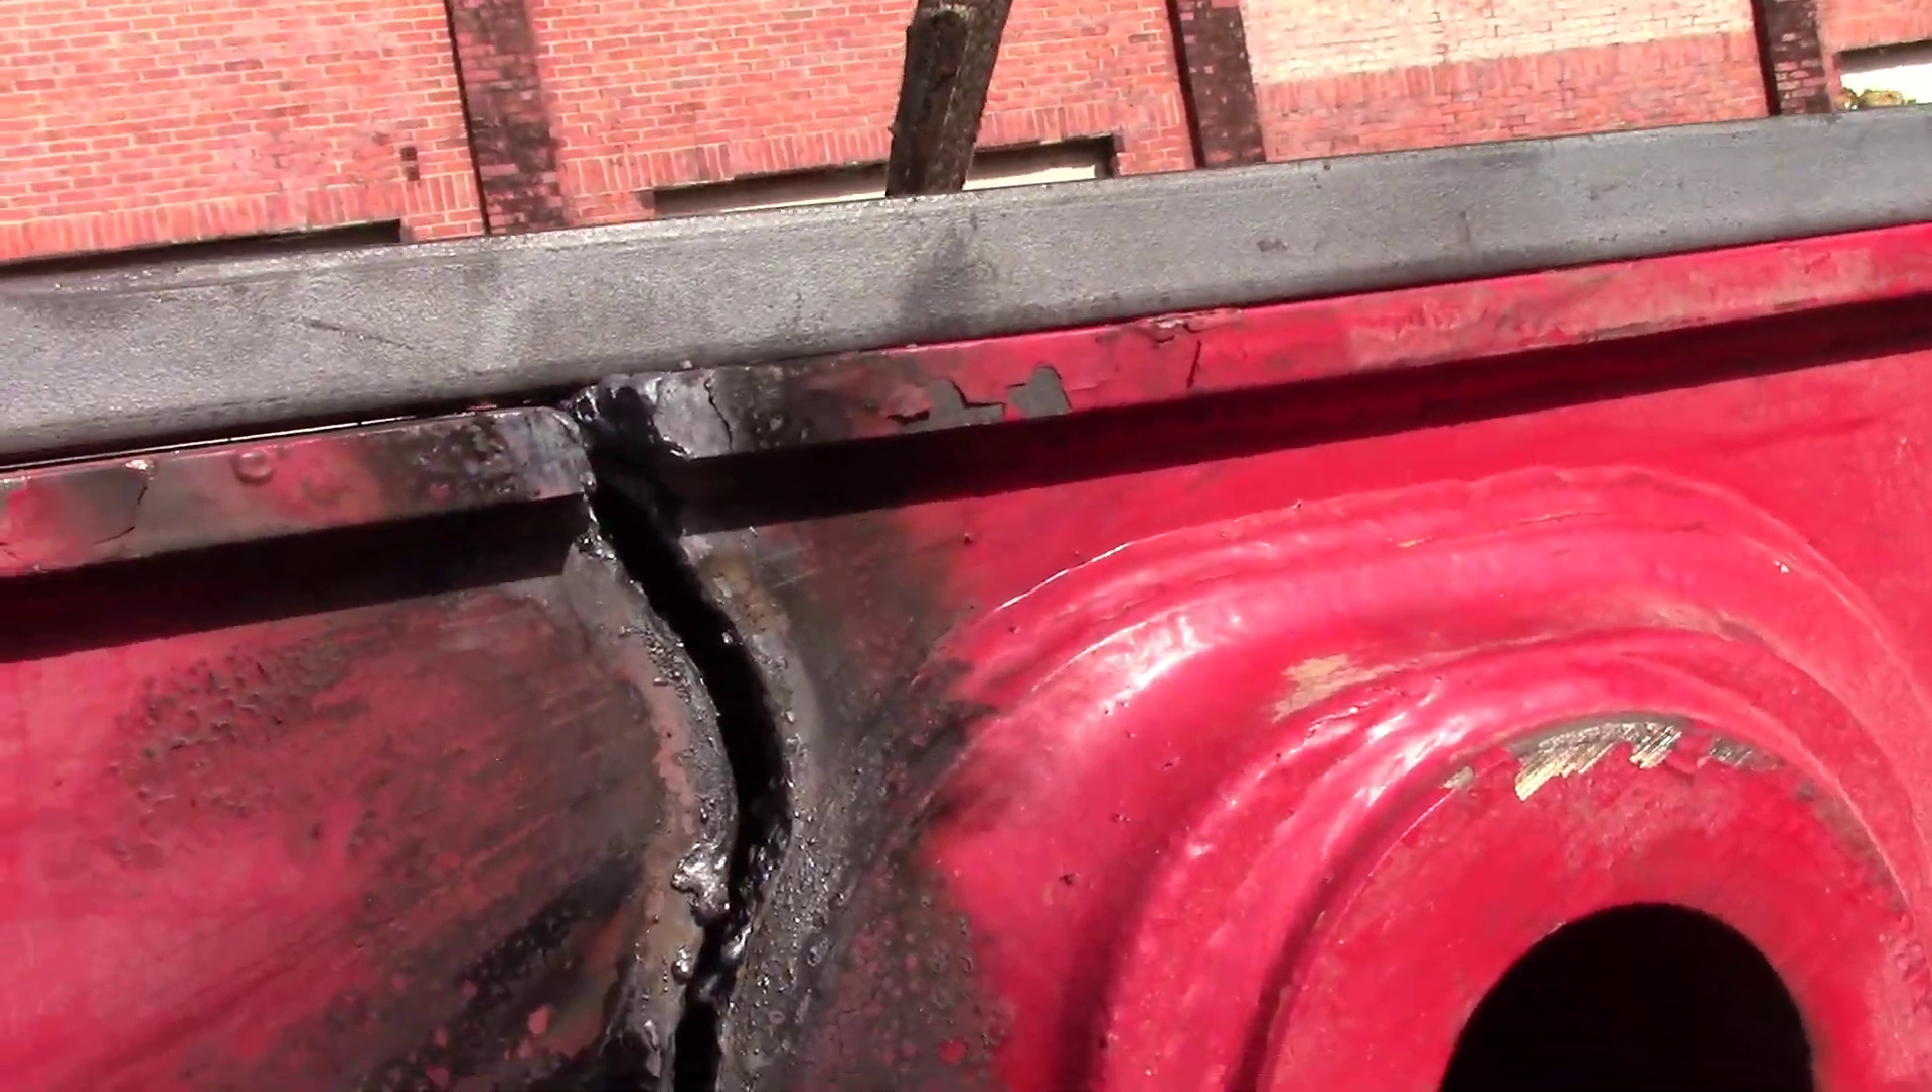Okay, if you can see, we've got a pretty bad gap here, you know, as far as being straight with itself.